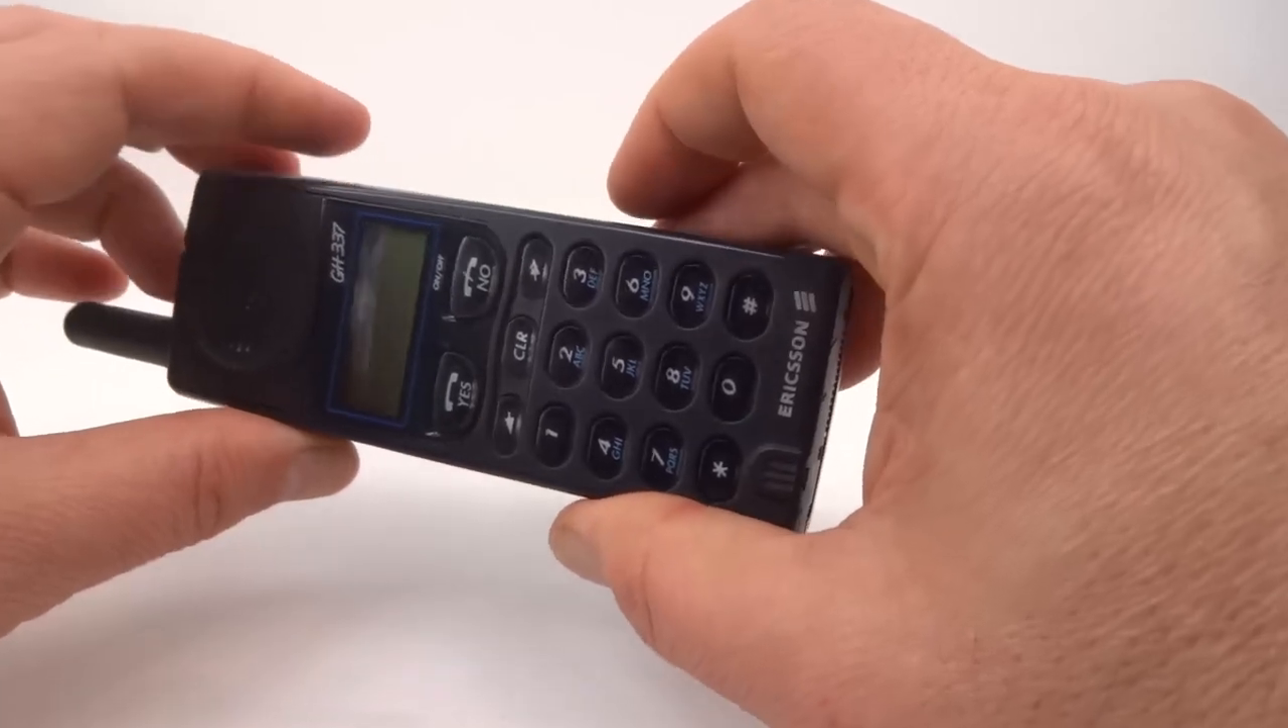OK the phone's all back together.